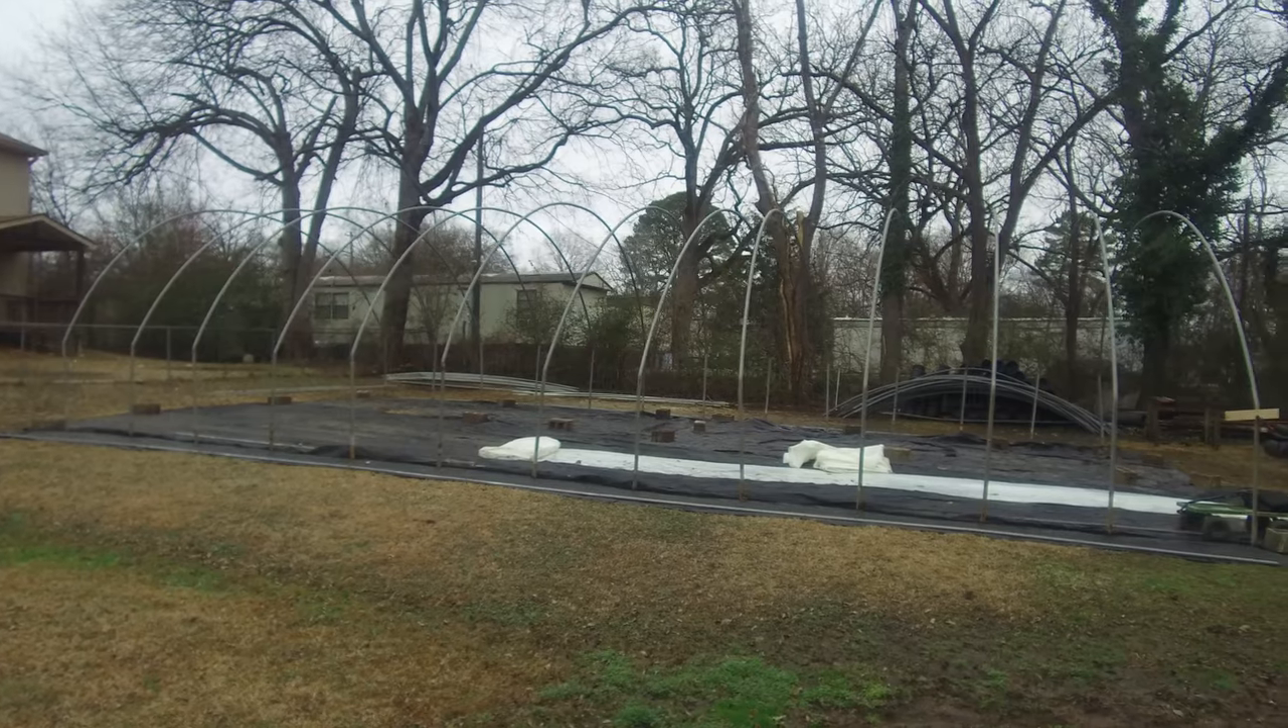As you see, we got the bows put up across there.